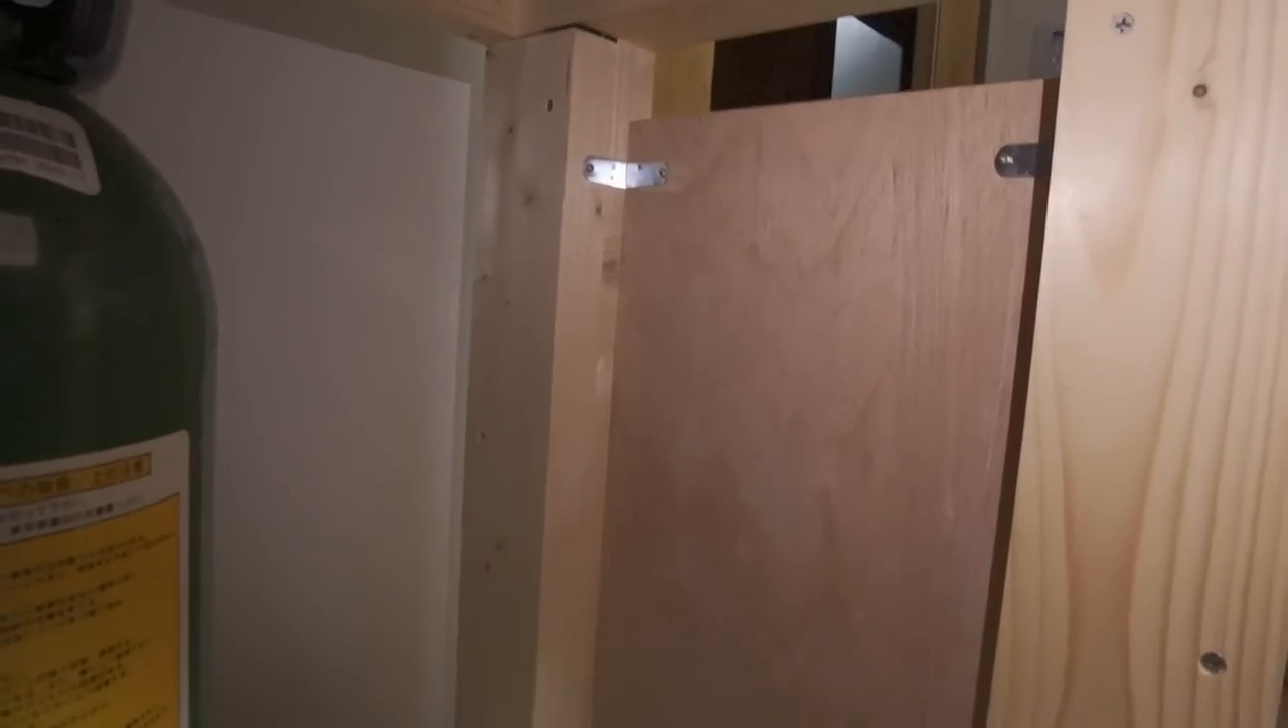You can see with the 90 degree angle brackets hooked in place and this allows that board to stay in place and you can see I can push this as hard as I want and it's not gonna go anywhere.